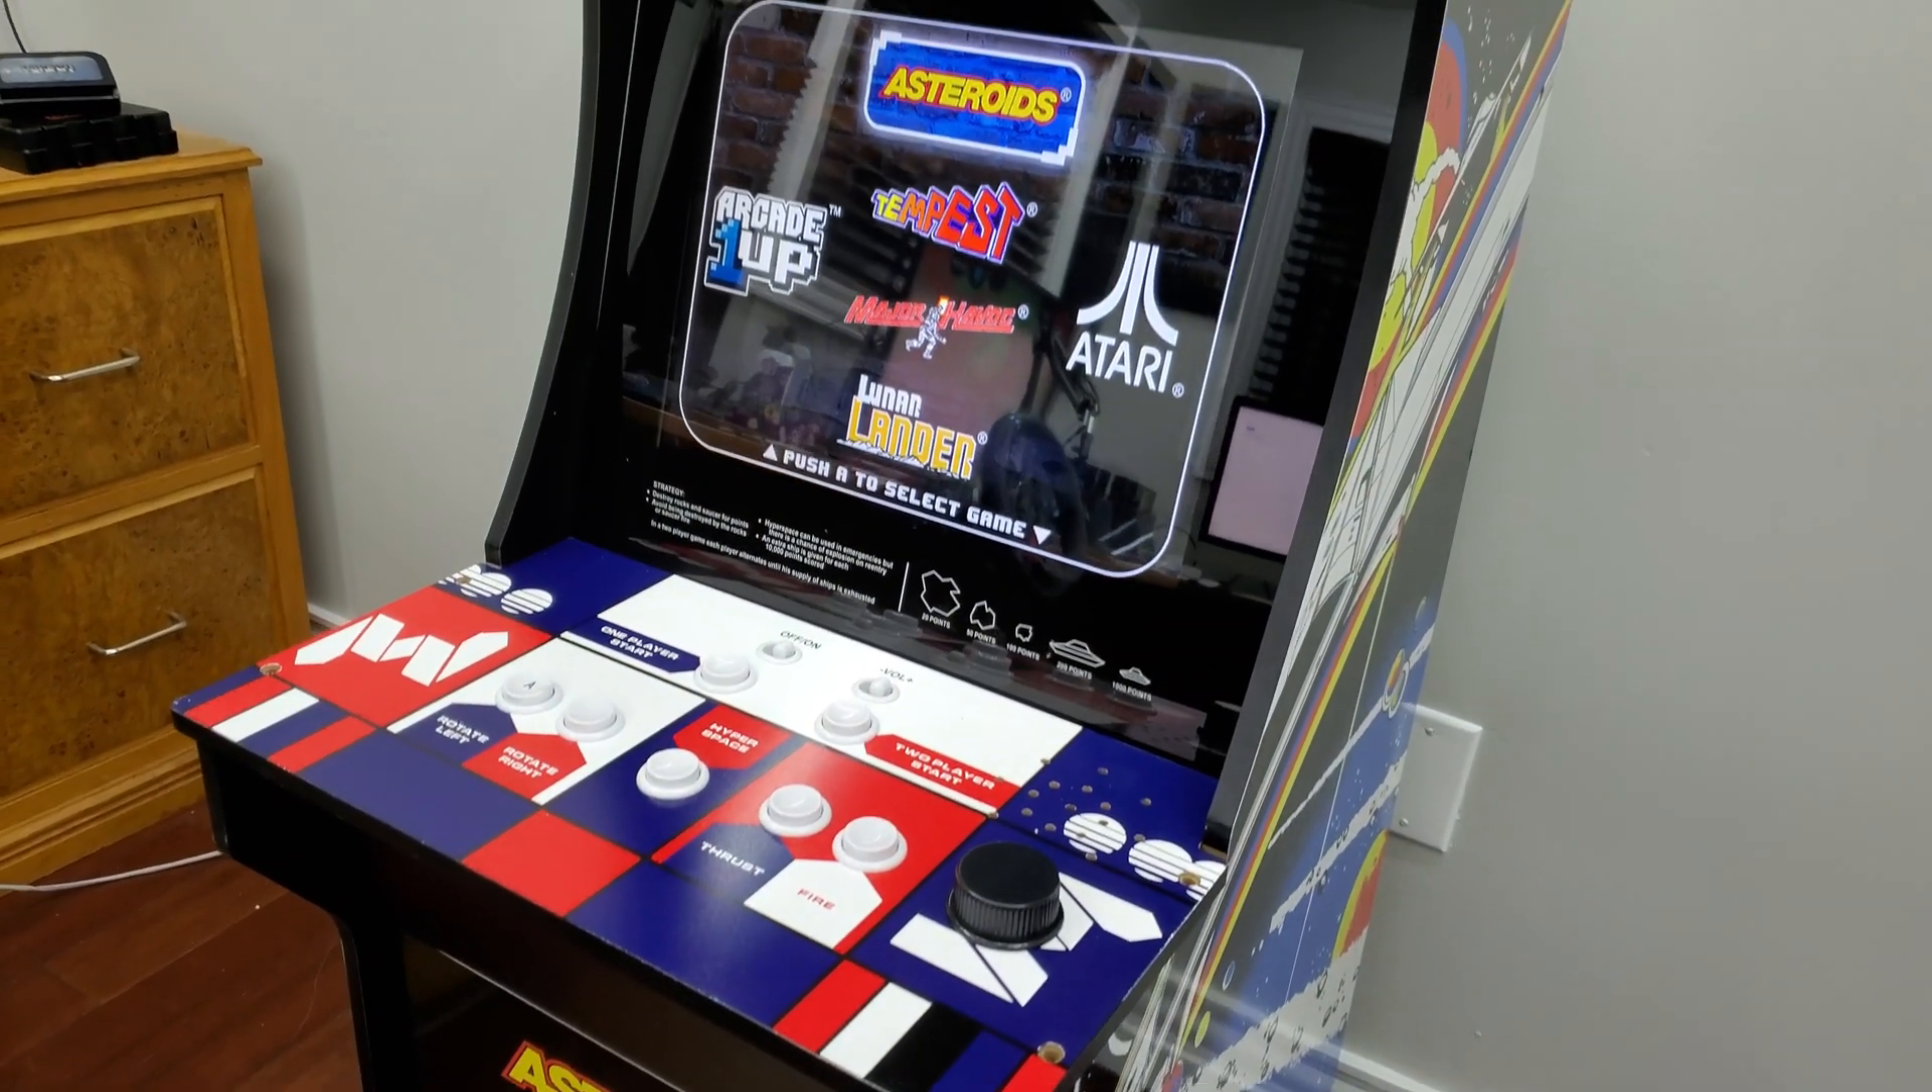Okay so I just finished assembling the arcade one up unit and in my opinion it's actually one of the better looking machines.